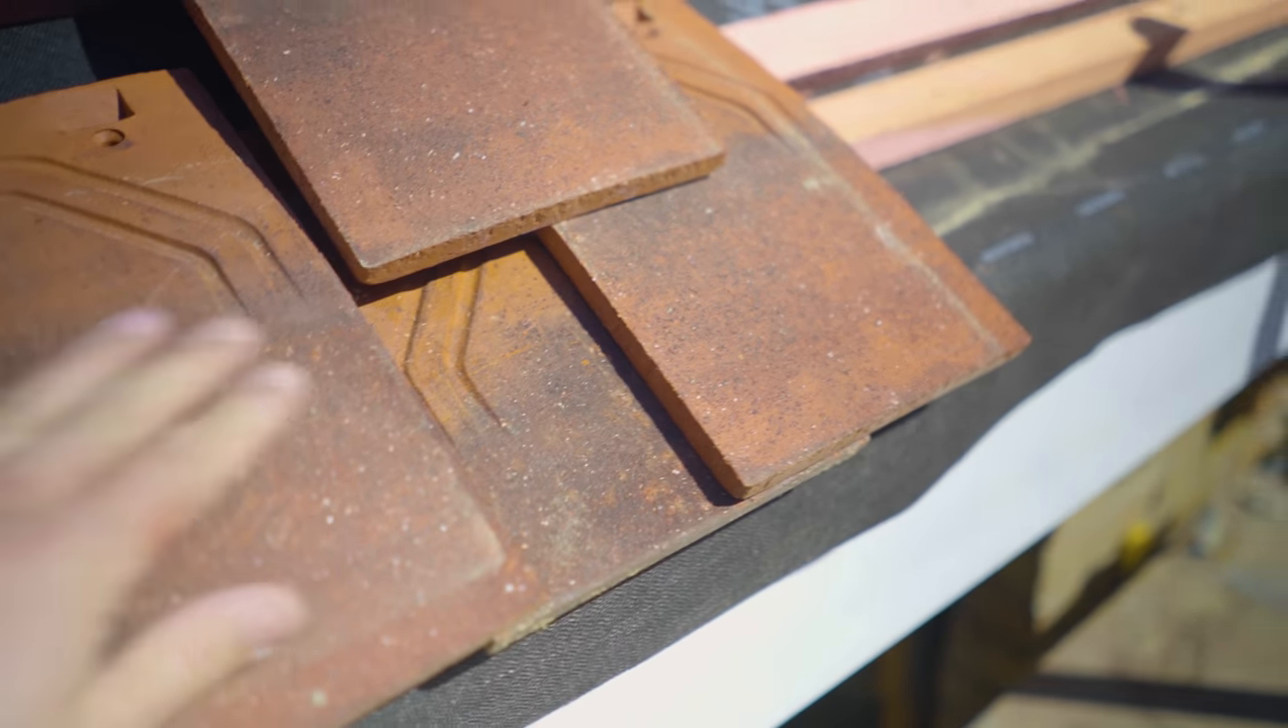You can see that this top tile overlaps this bottom tile going over this one.